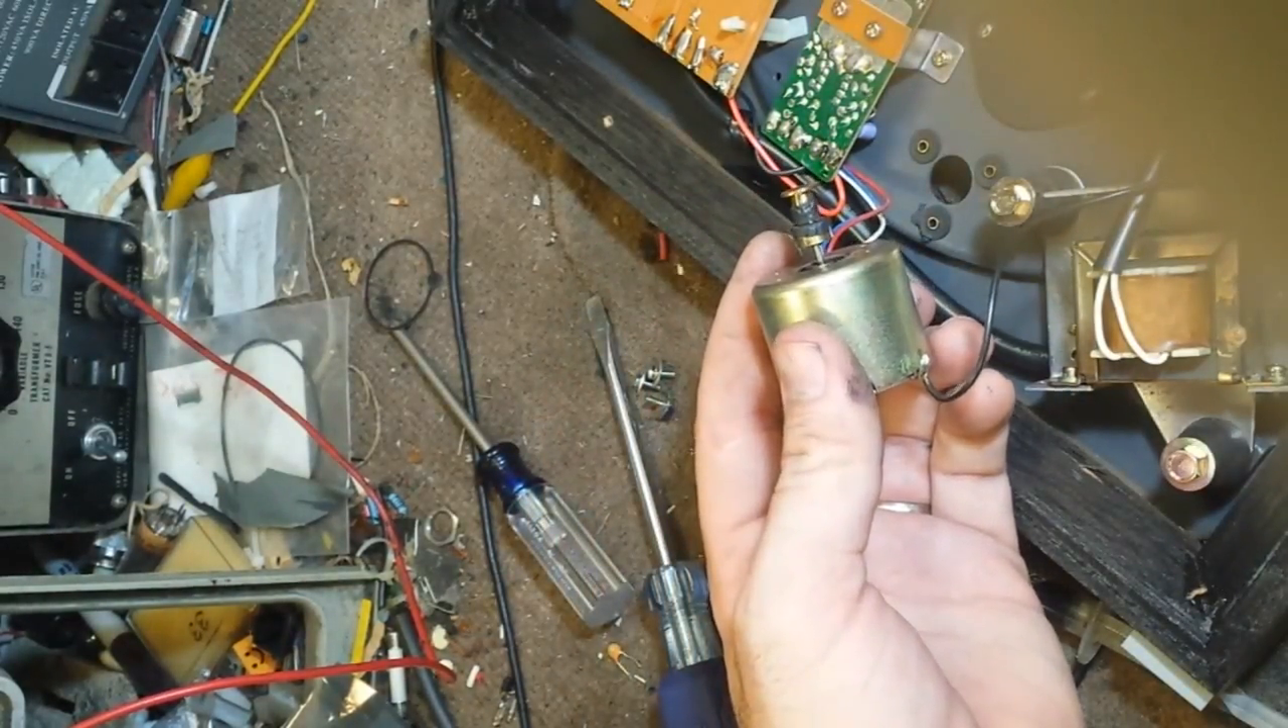Okay, so motor's all back together.